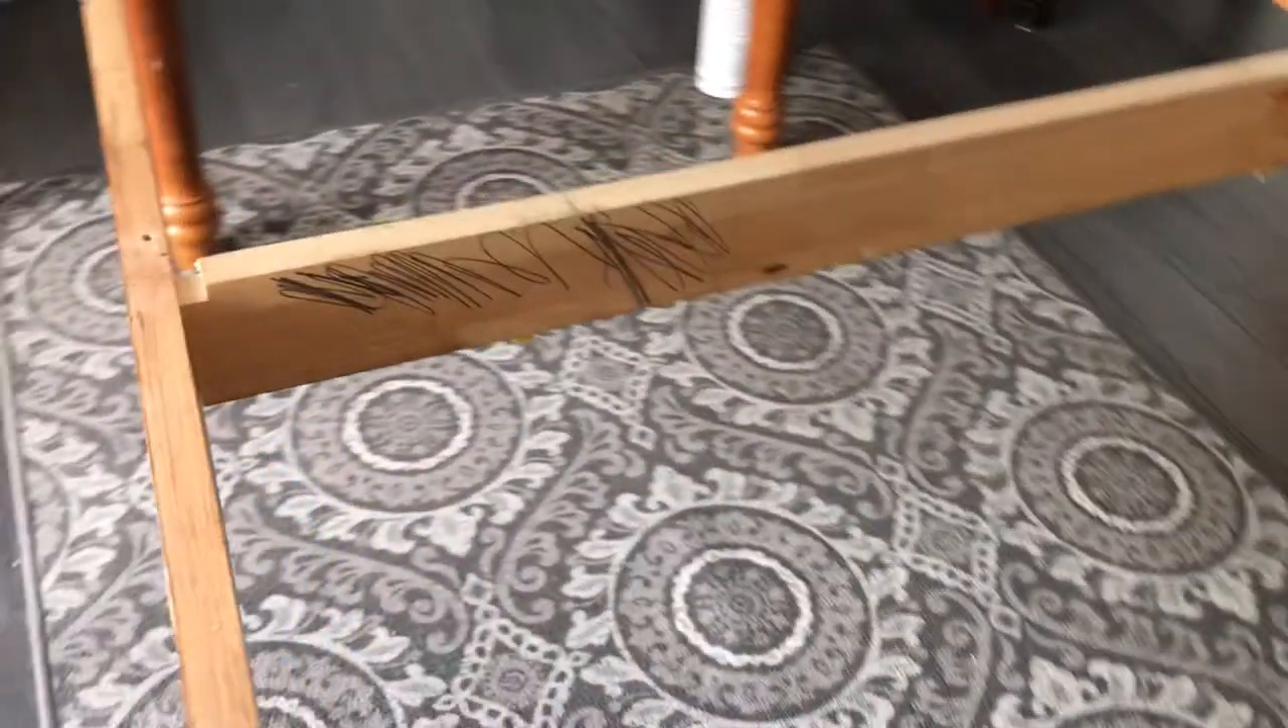This is the foundation of the table without the top just so that you can take a look.